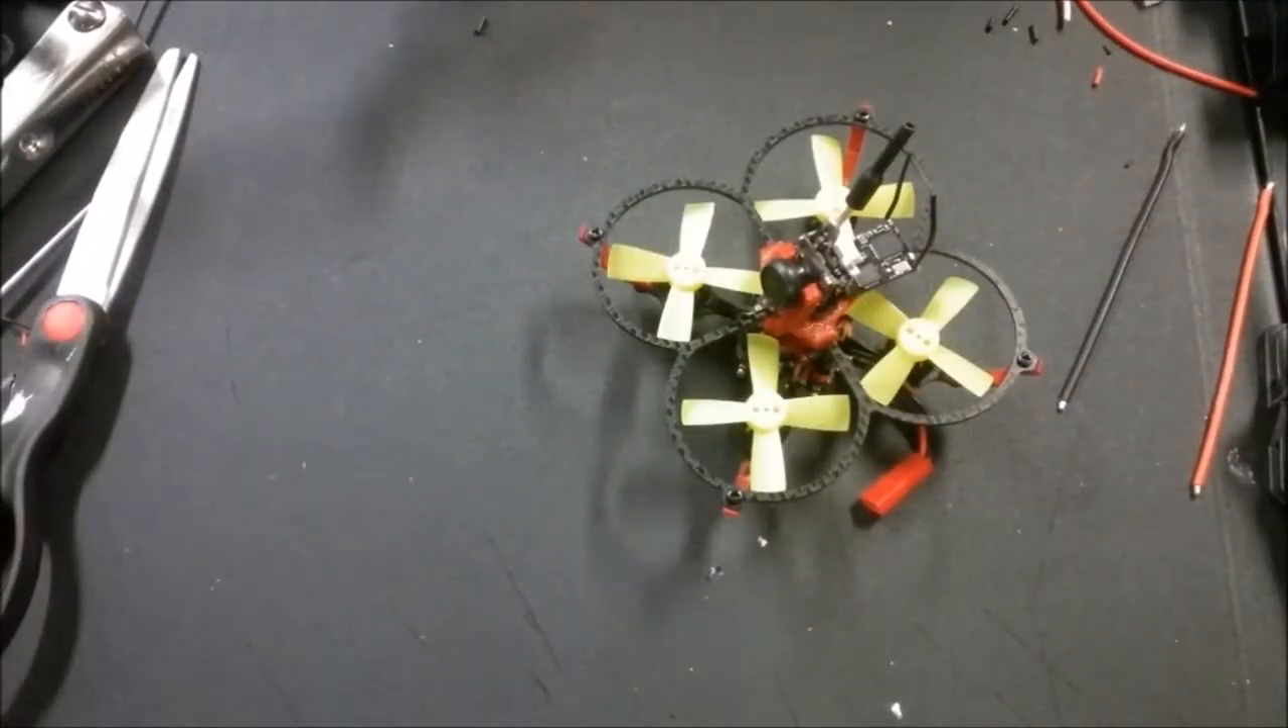Okay so we got our props on there and we are ready to go.